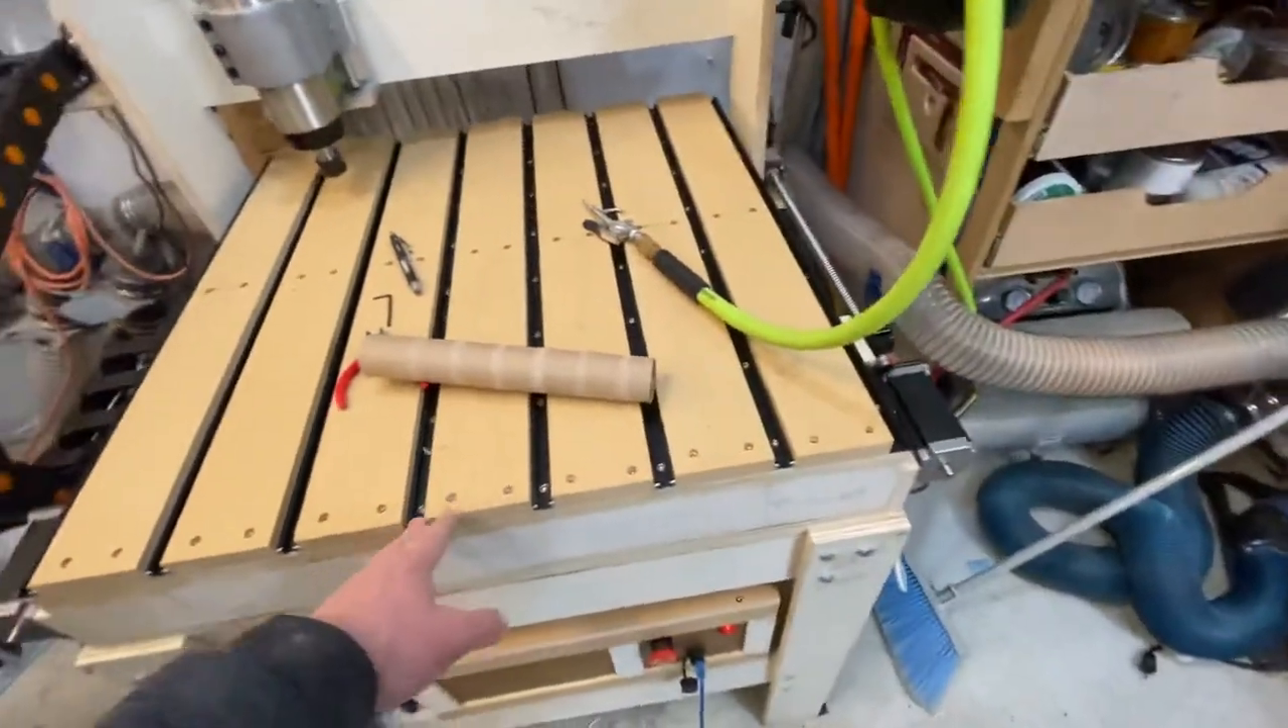Um I've since put on my spoil board I think since my major update I showed you last.